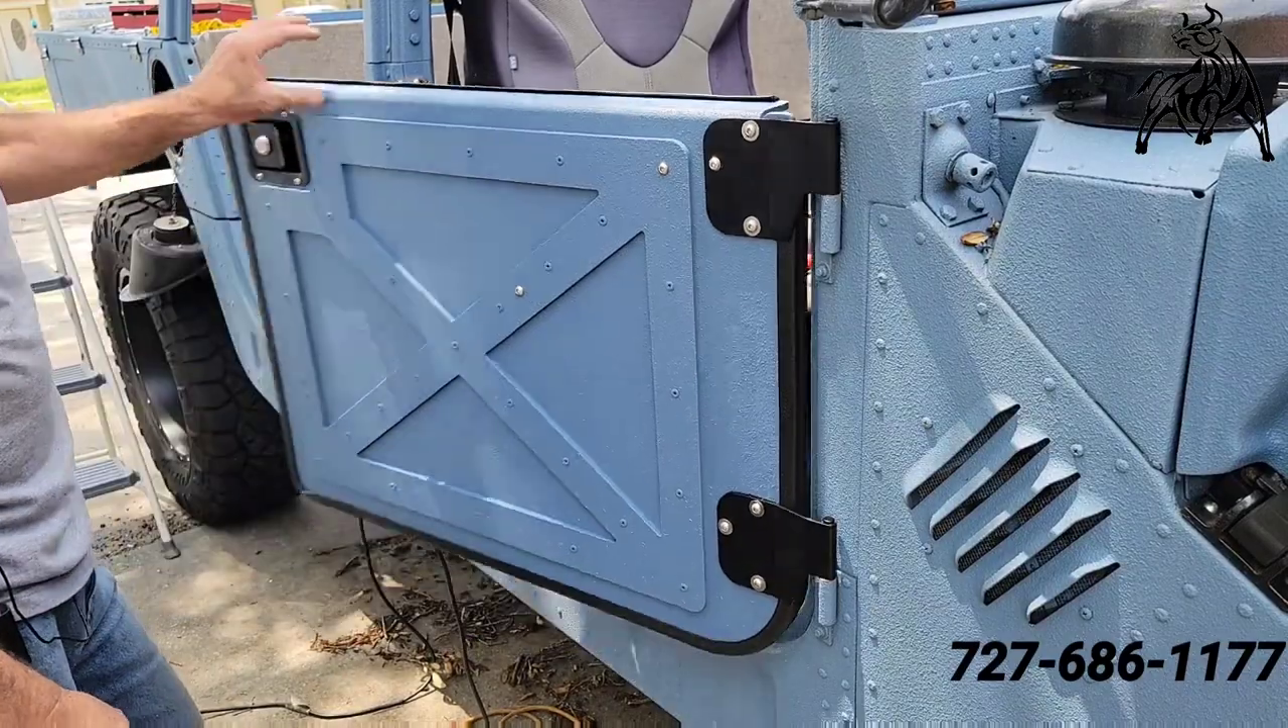All right, I have the hinges on.